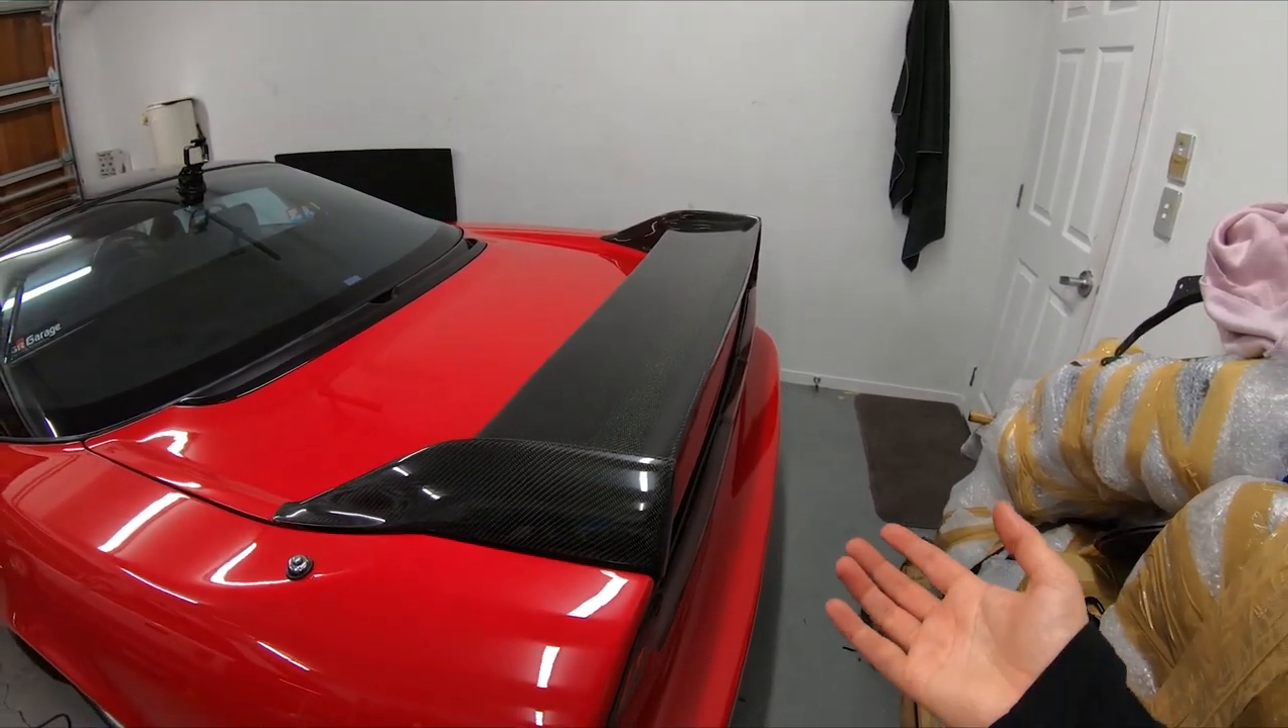There we go we have an installed wing.